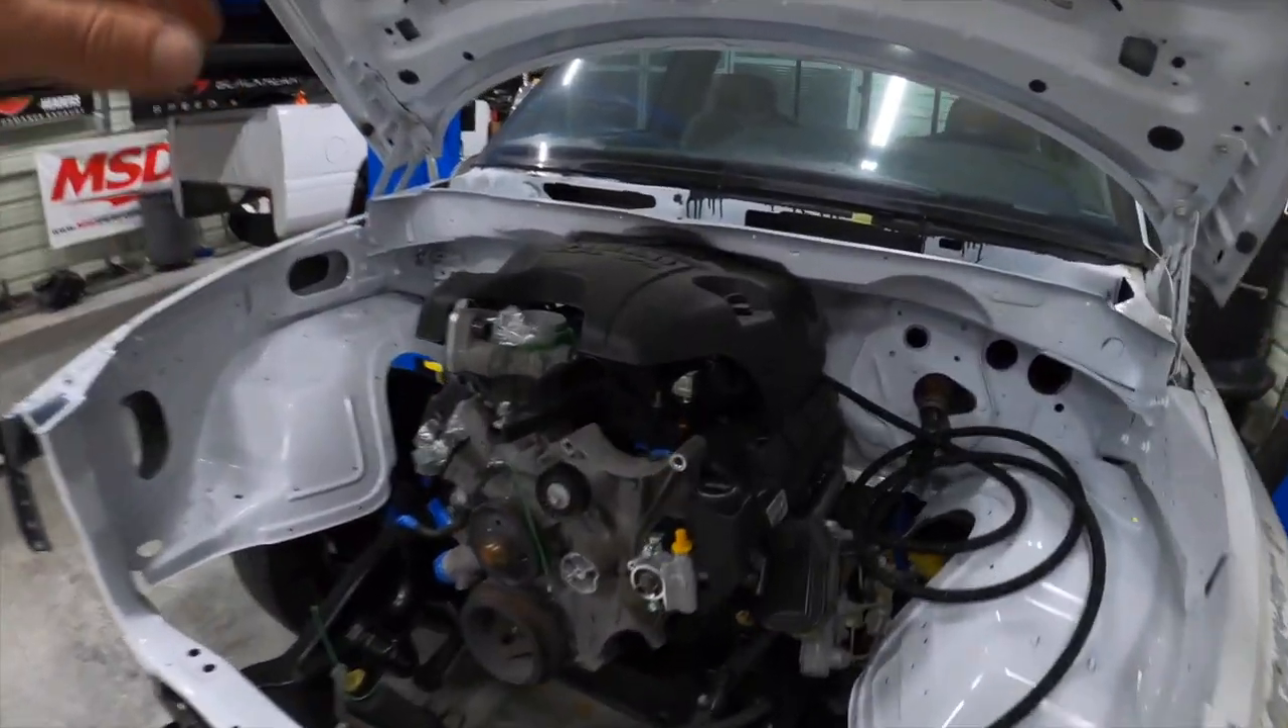Engine is in place and i put the intake manifold on because we still have to cut our fuel line to length but we've got the fittings over here.